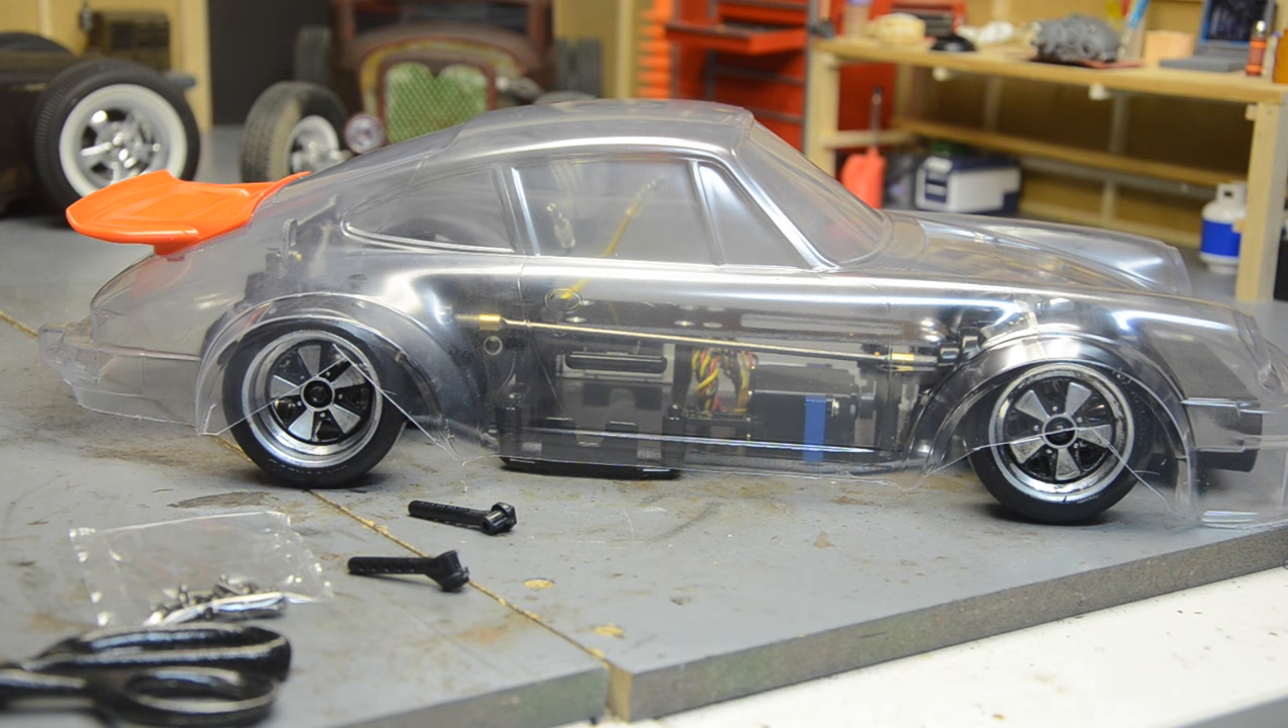Um, I've got my front centered nicely in the wheel well and my rear one is further to the back of the rear wheel well.